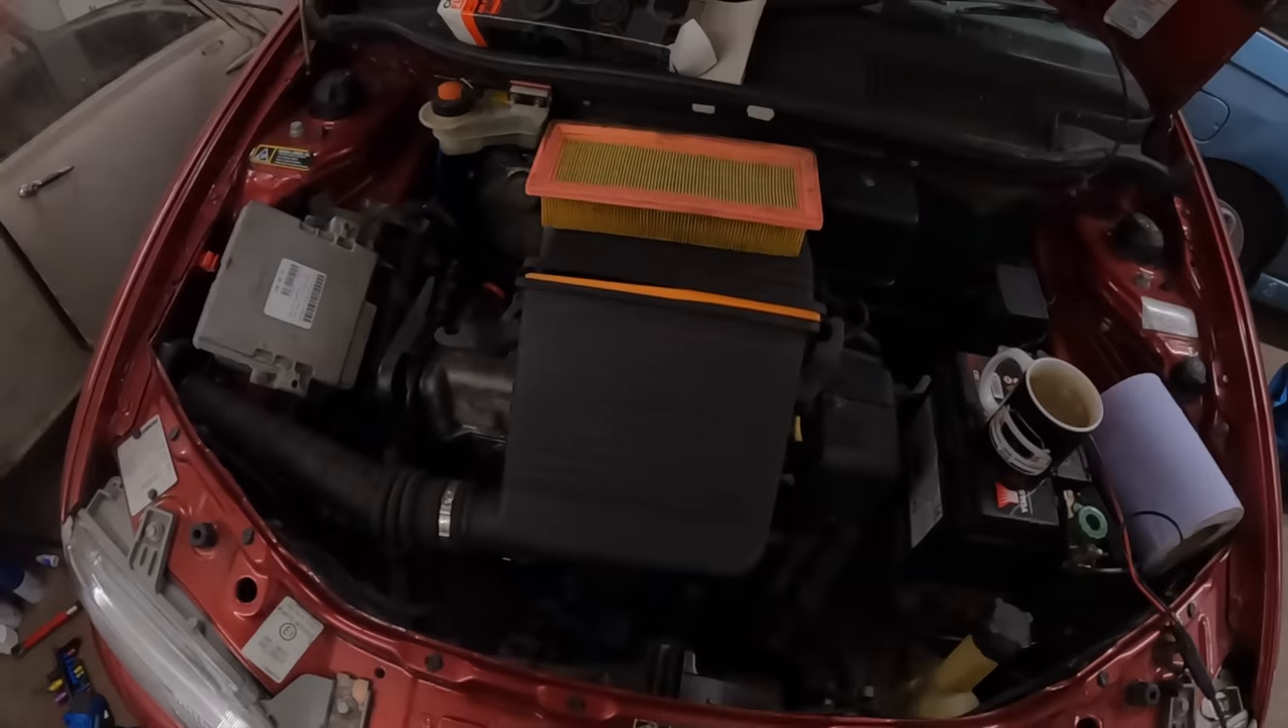Right now the only thing left to do is to snap the air filter back into place with the nice shiny new filter element popped inside there.